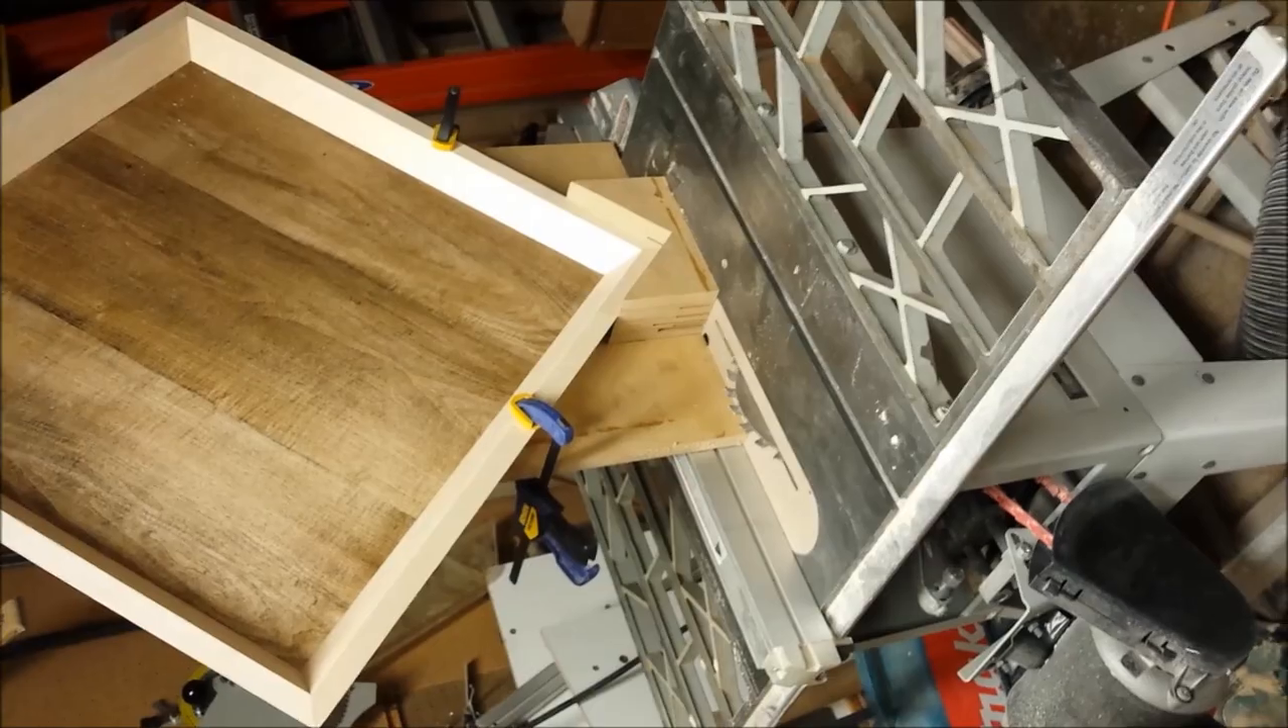But notice I've got the piece clamped.